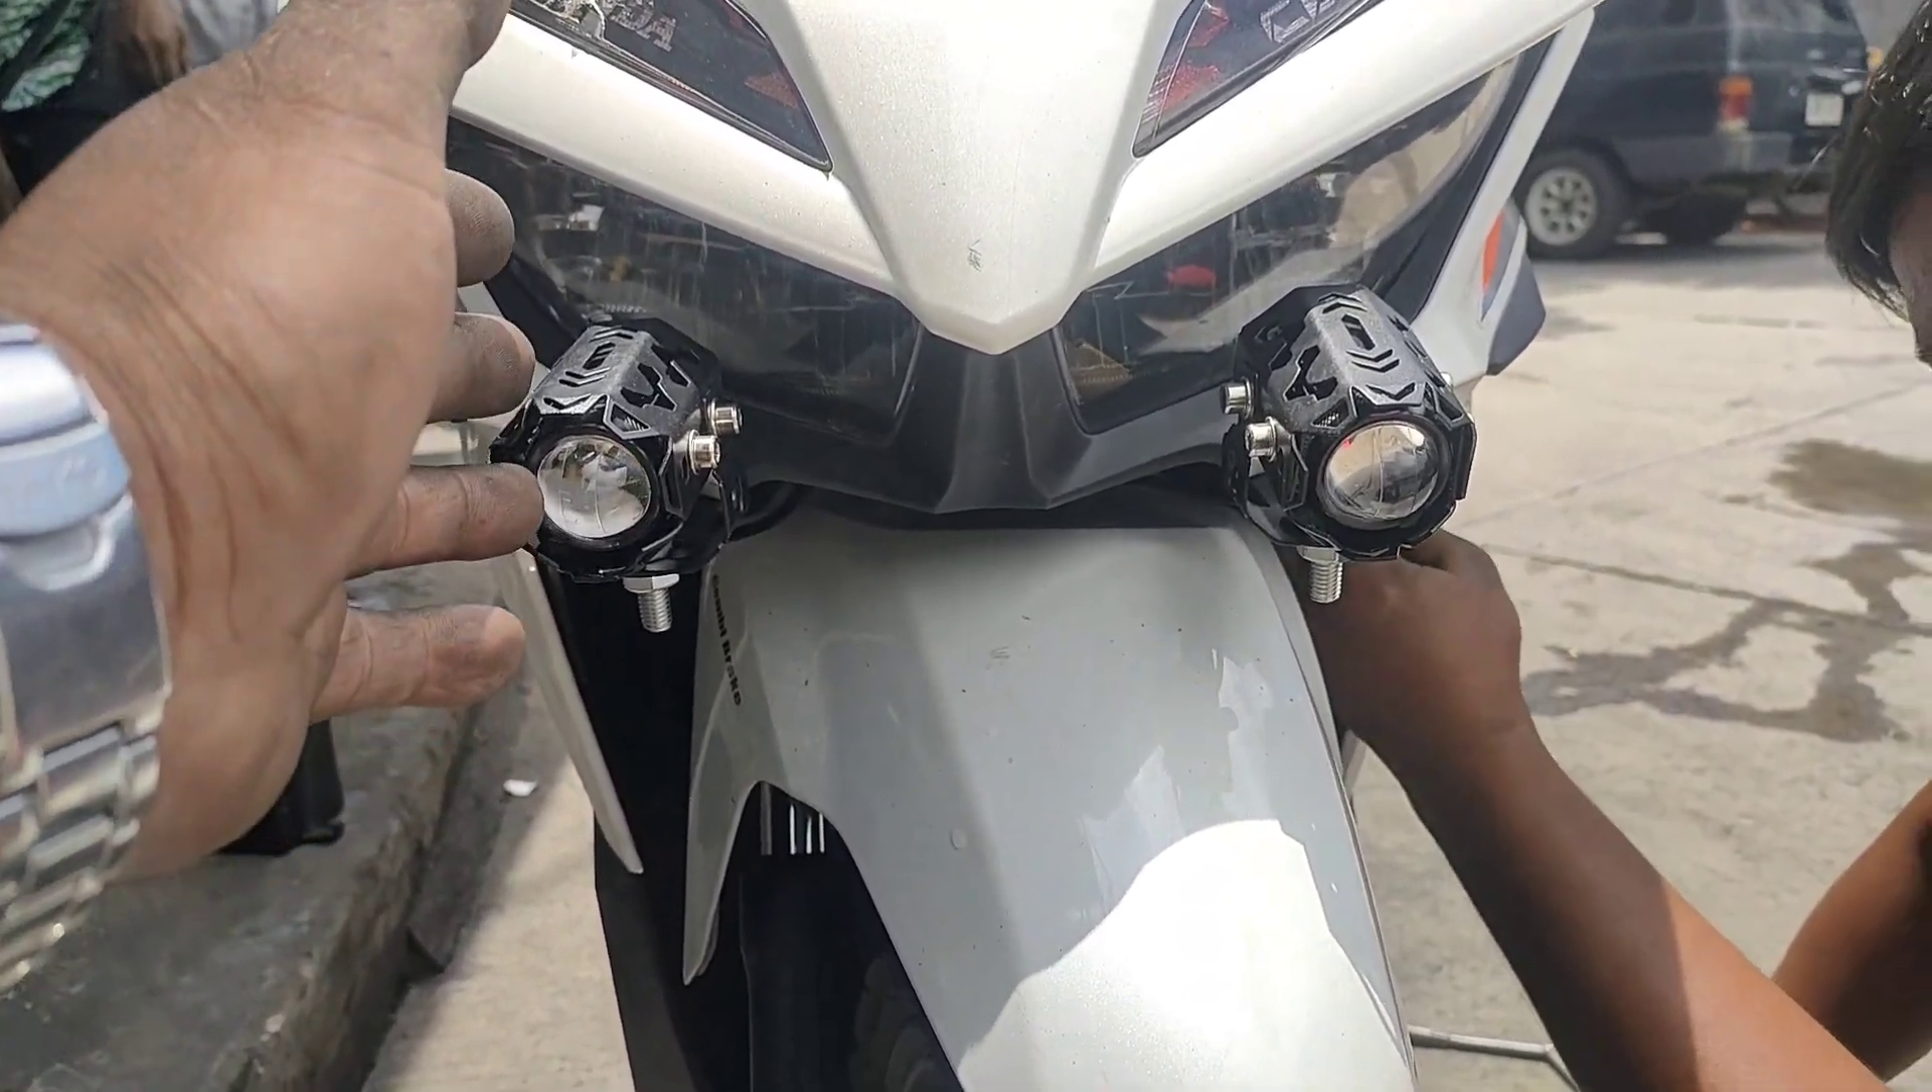So, nakabitan na natin ang mini driving light na version 7 yung nilagay natin.